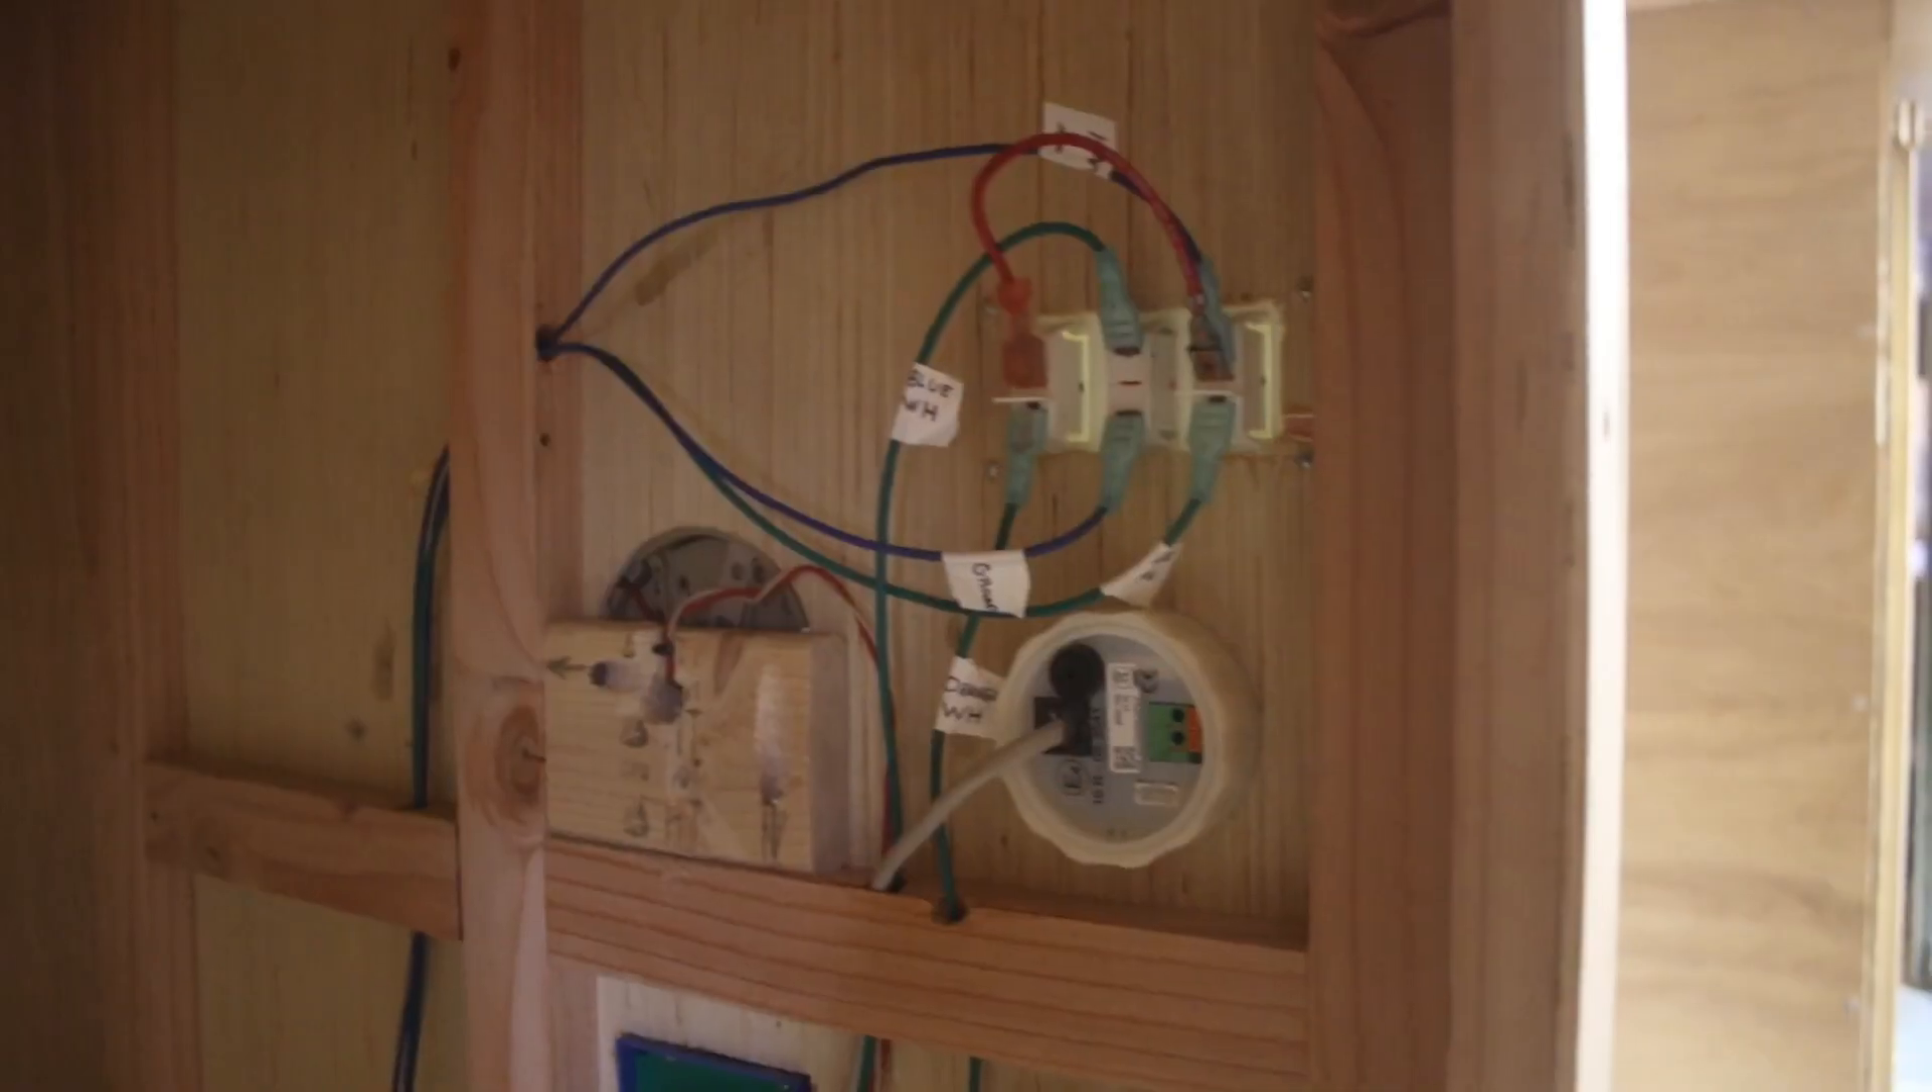There's a switch panel. Got that all wired up.